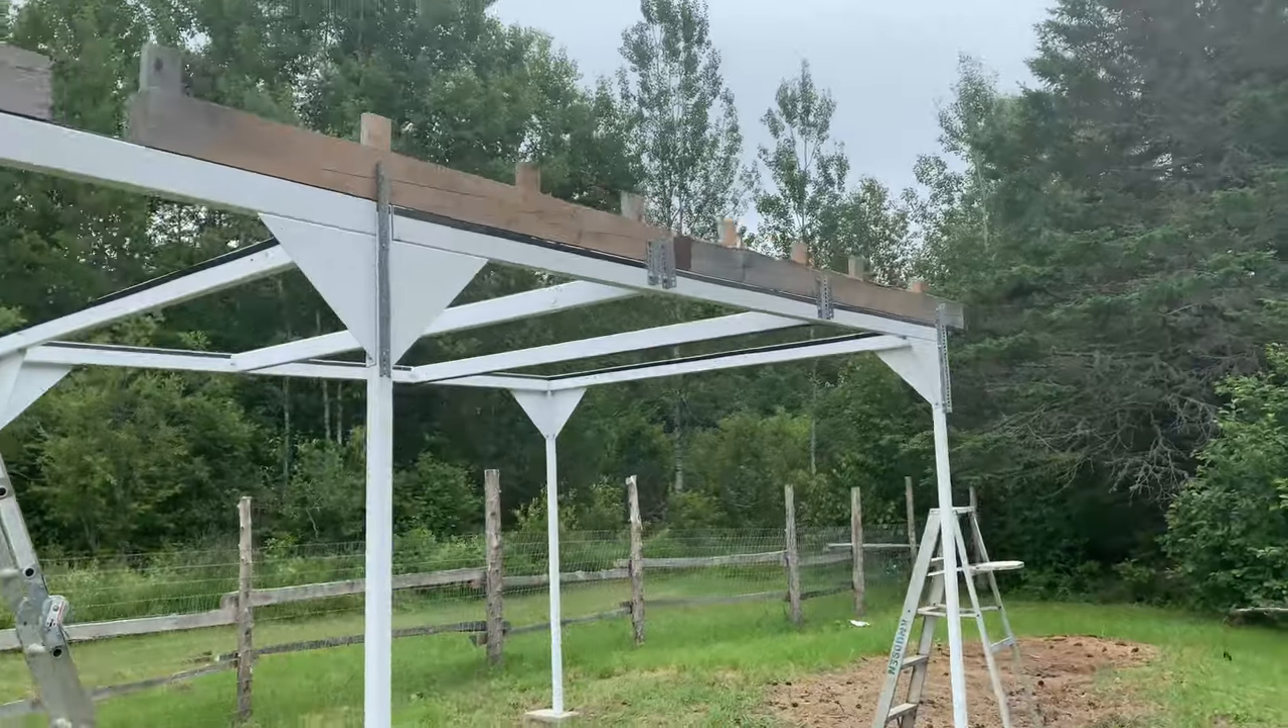So we've got our four by four beam up.